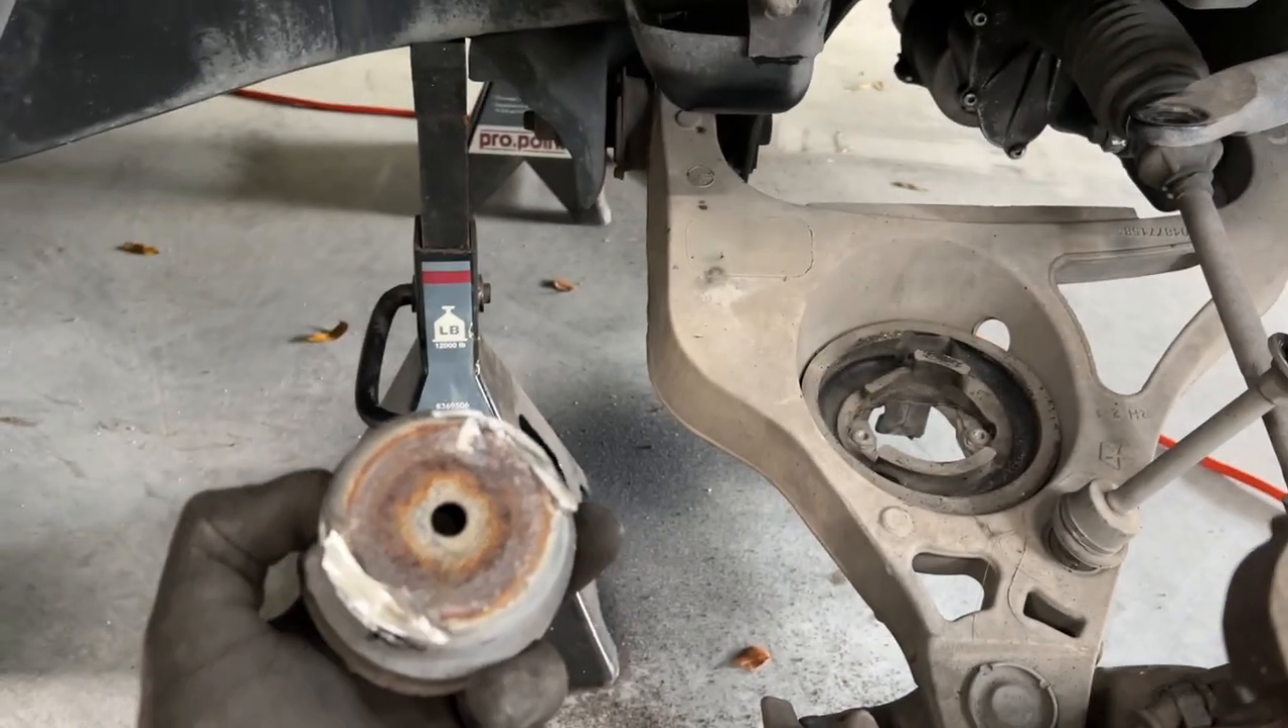Okay so after cutting grinding we've got the cup off and that's what we're left with underneath.